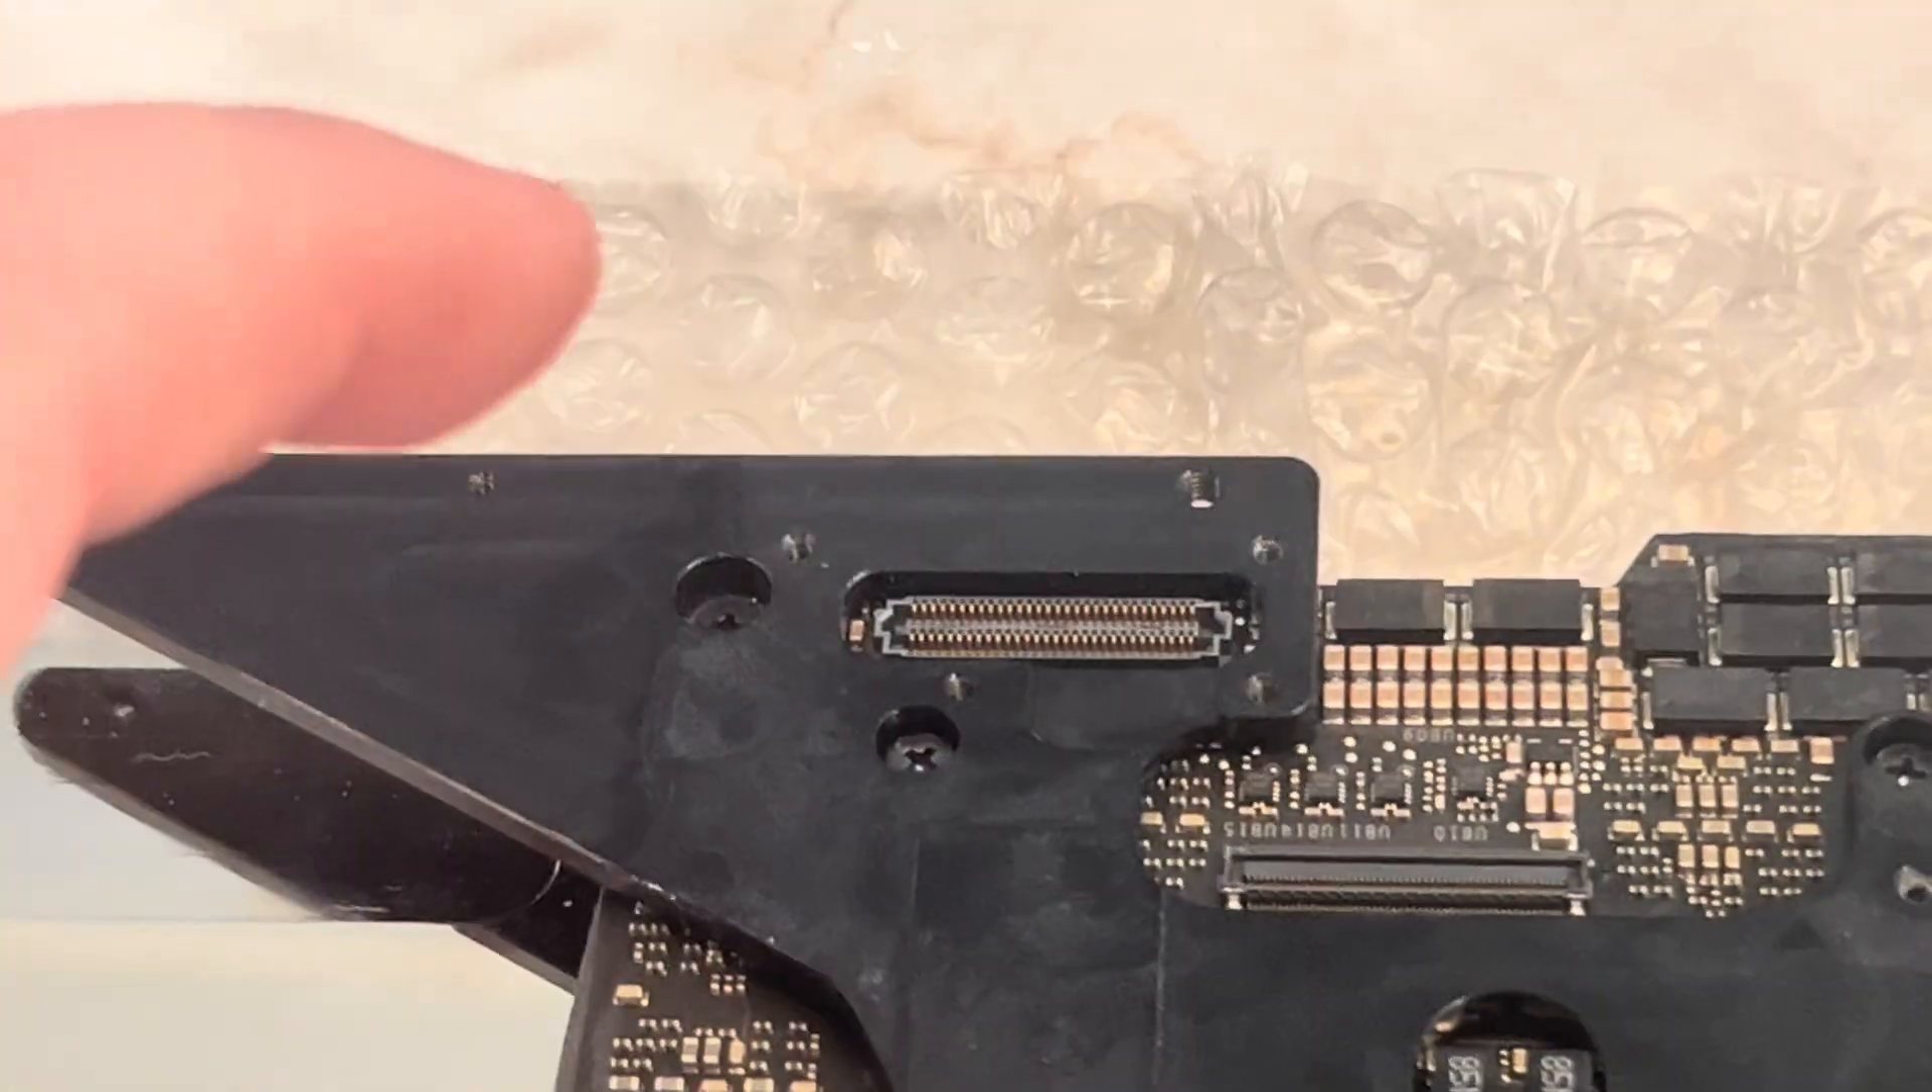We got our plug unplugged here.